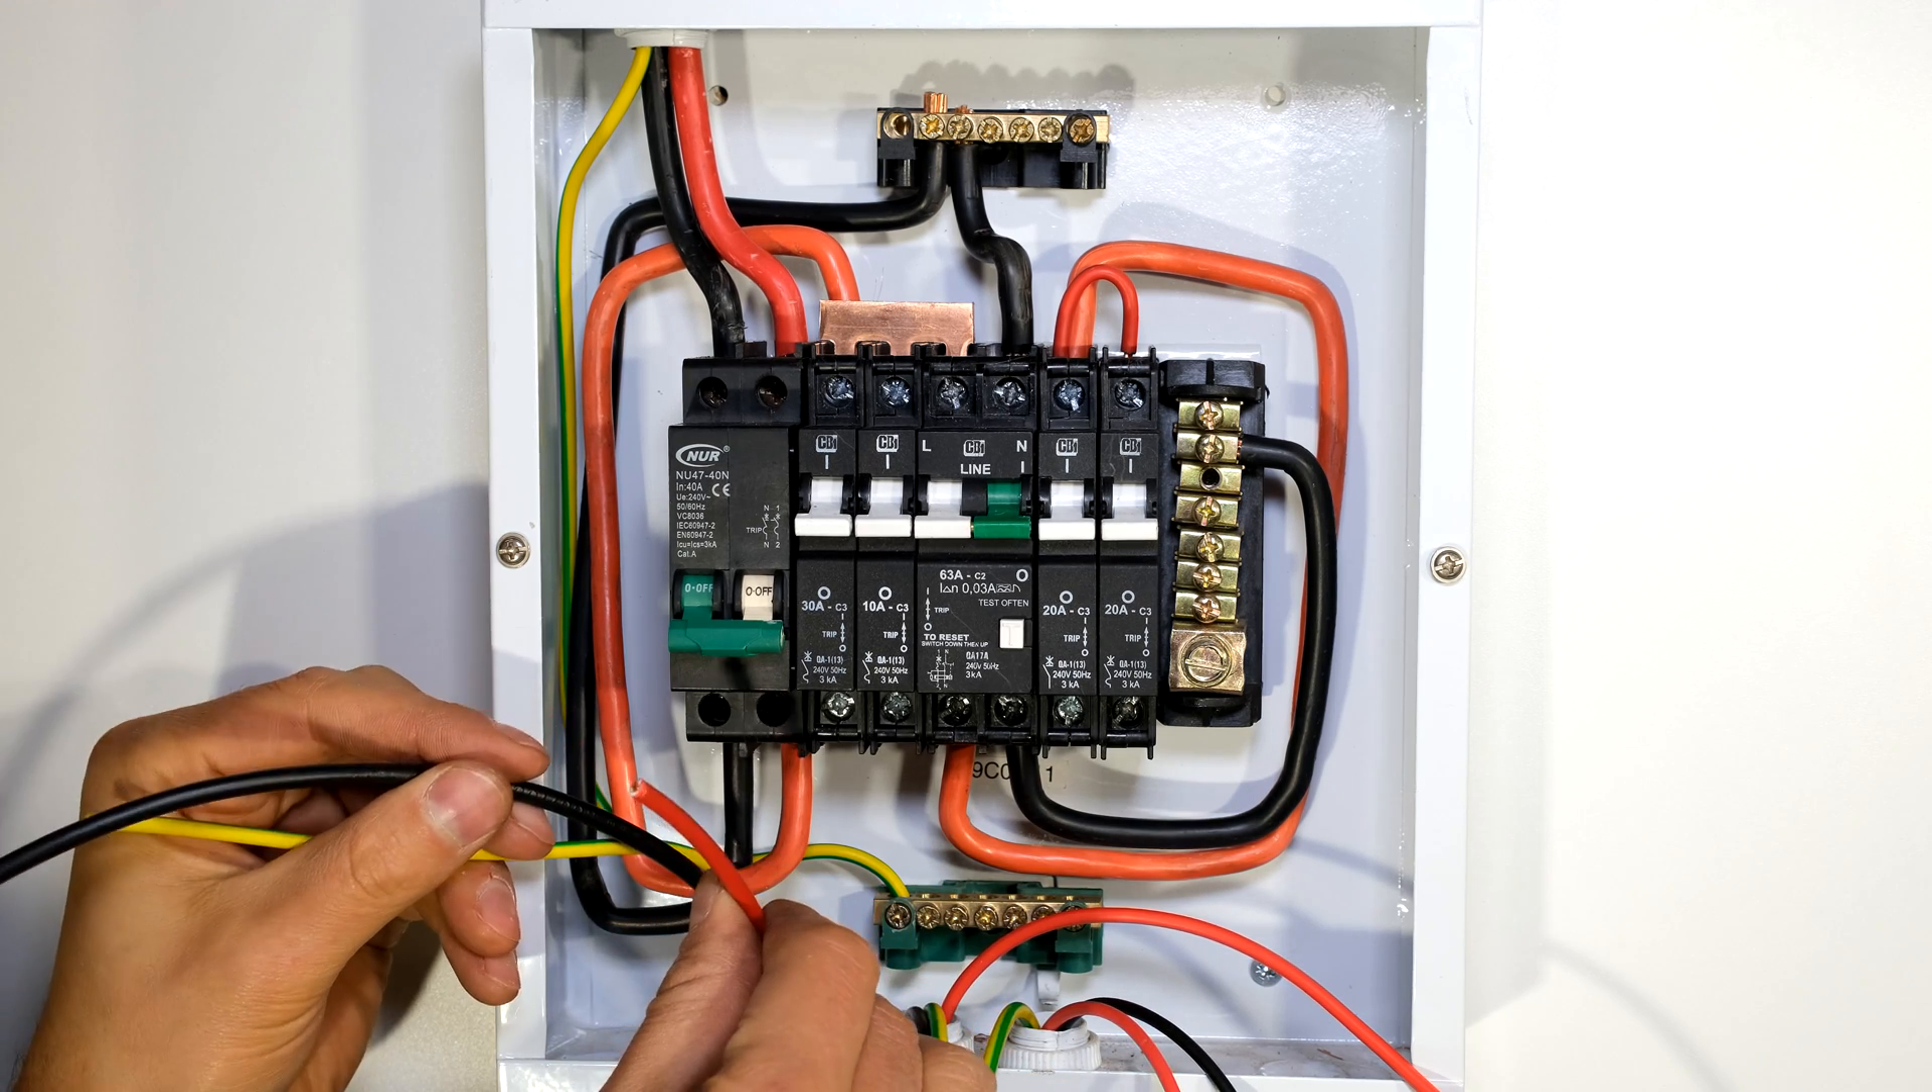Now all the circuit breakers are connected except for the output loads so all I need to do now is wire up each one of the loads.